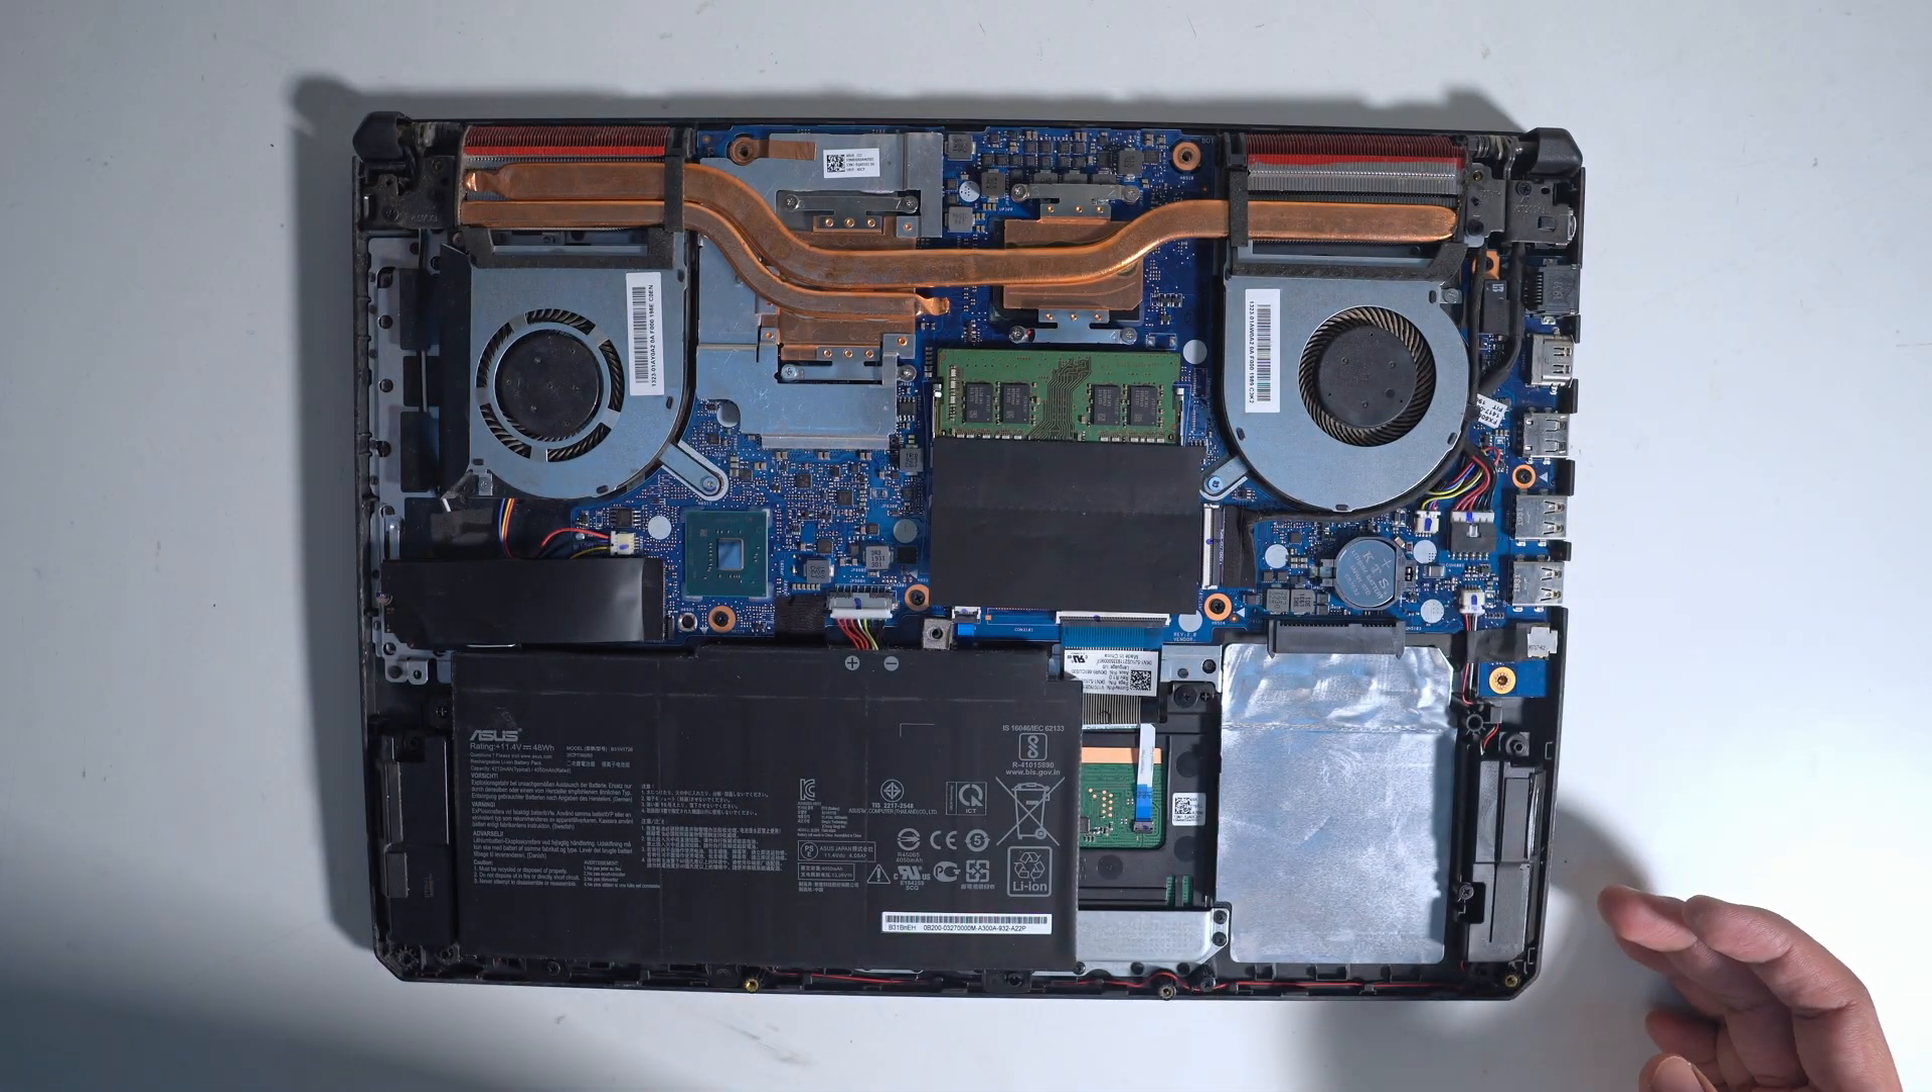There were I guess a total of 8 and 3. So 11 screws were there. I removed all of them. And this back panel is off now.